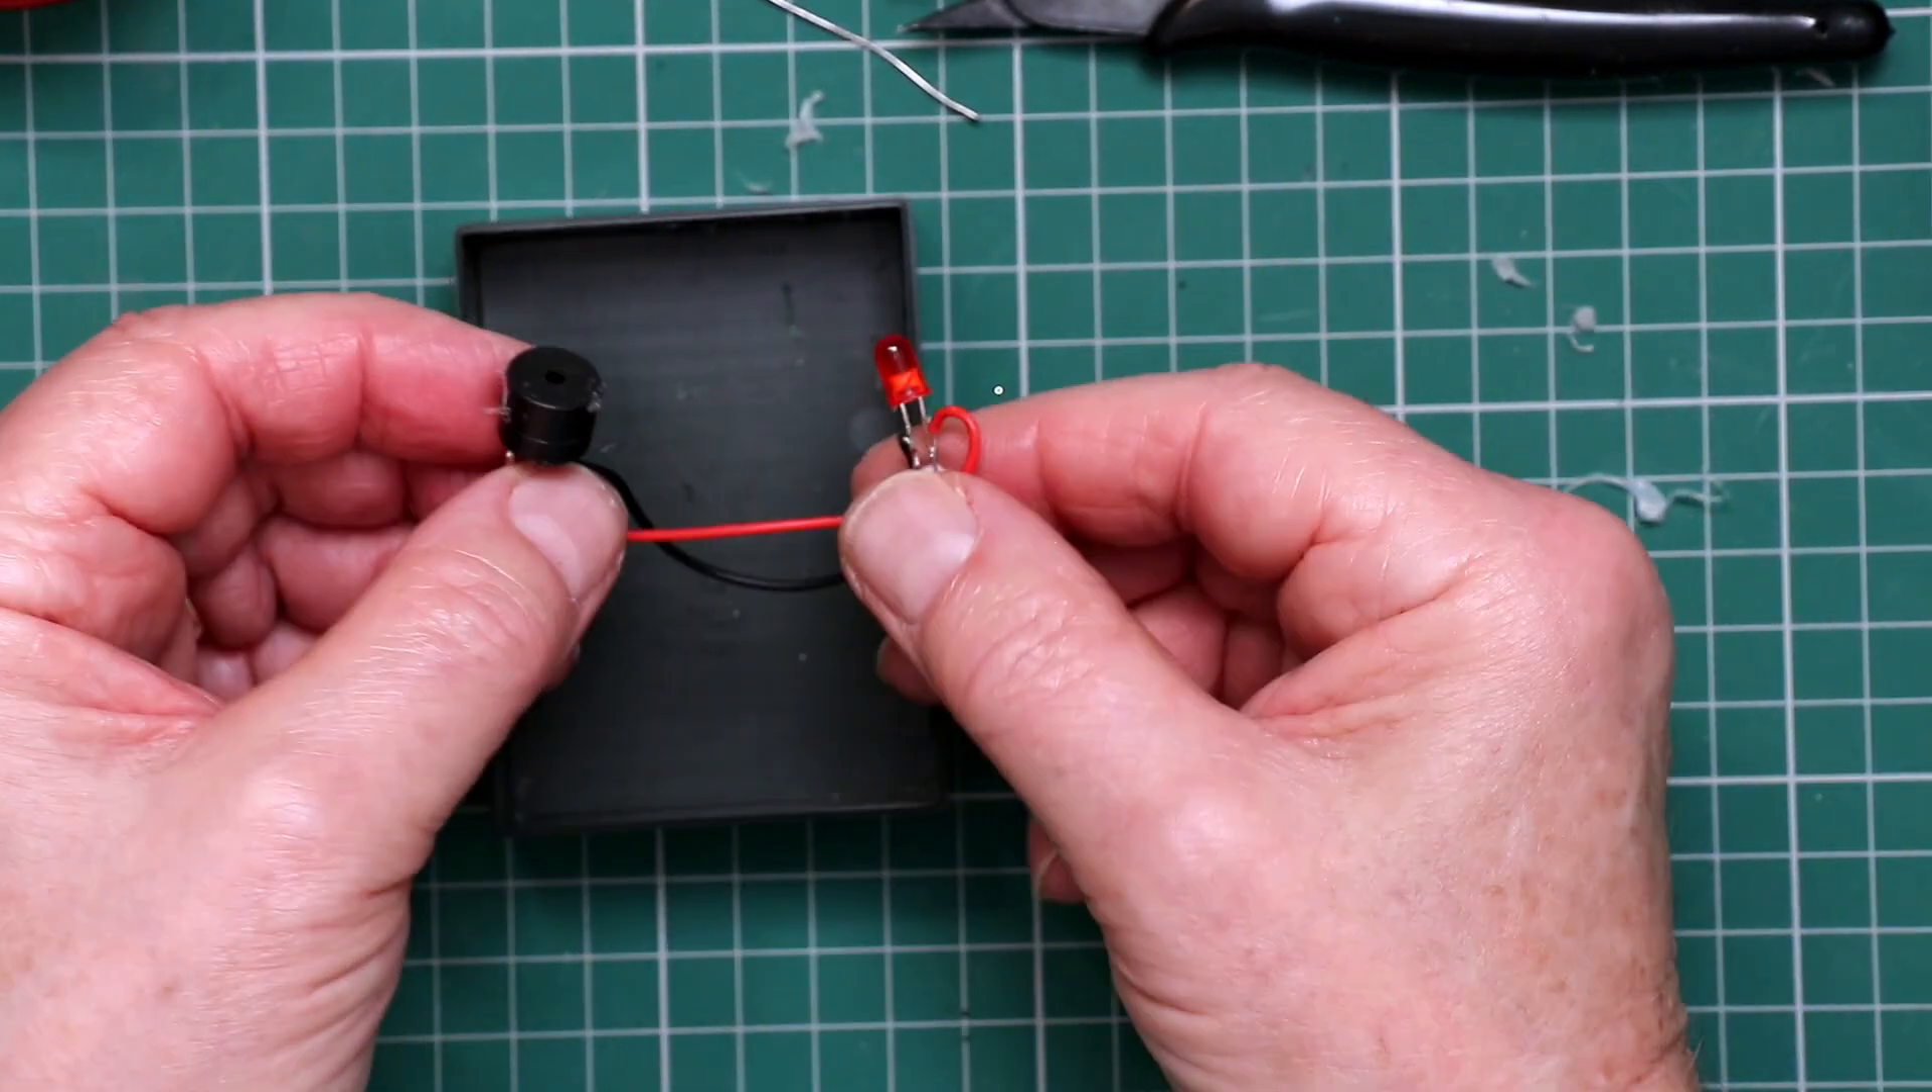So all that remains now is for us to mount the led and the transducer in the box.